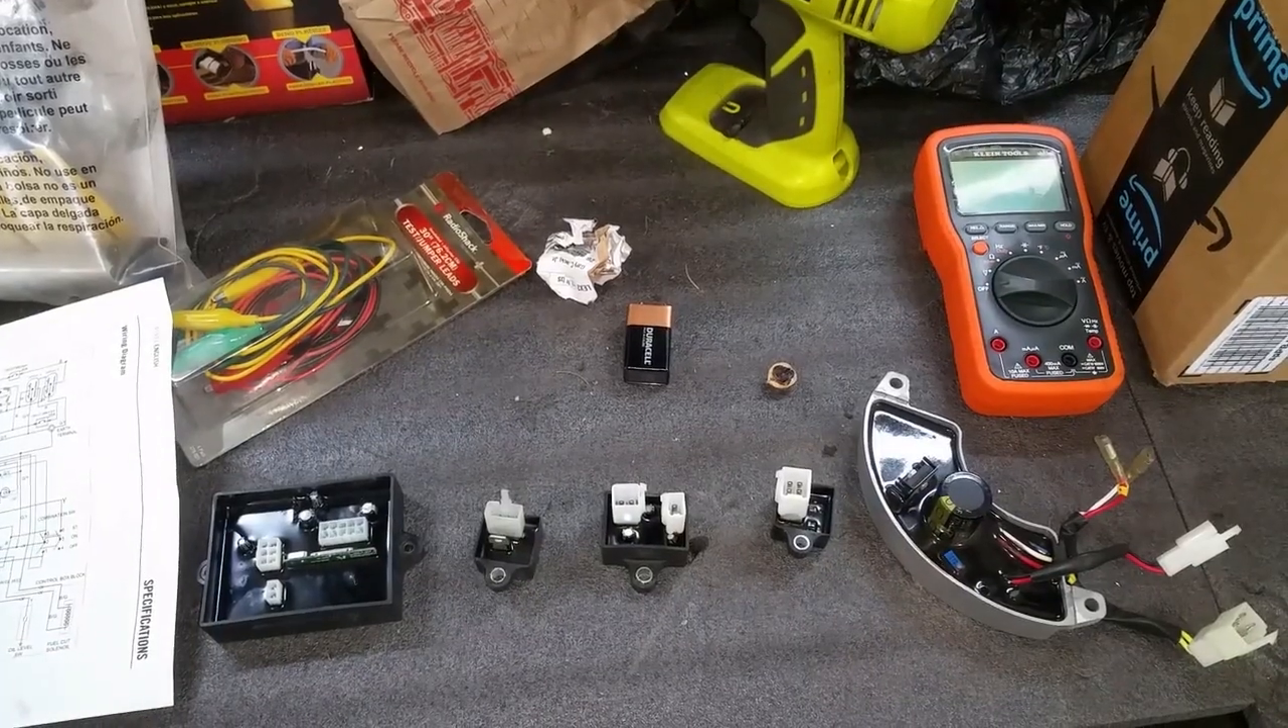So i have all the boards out of the generator here.